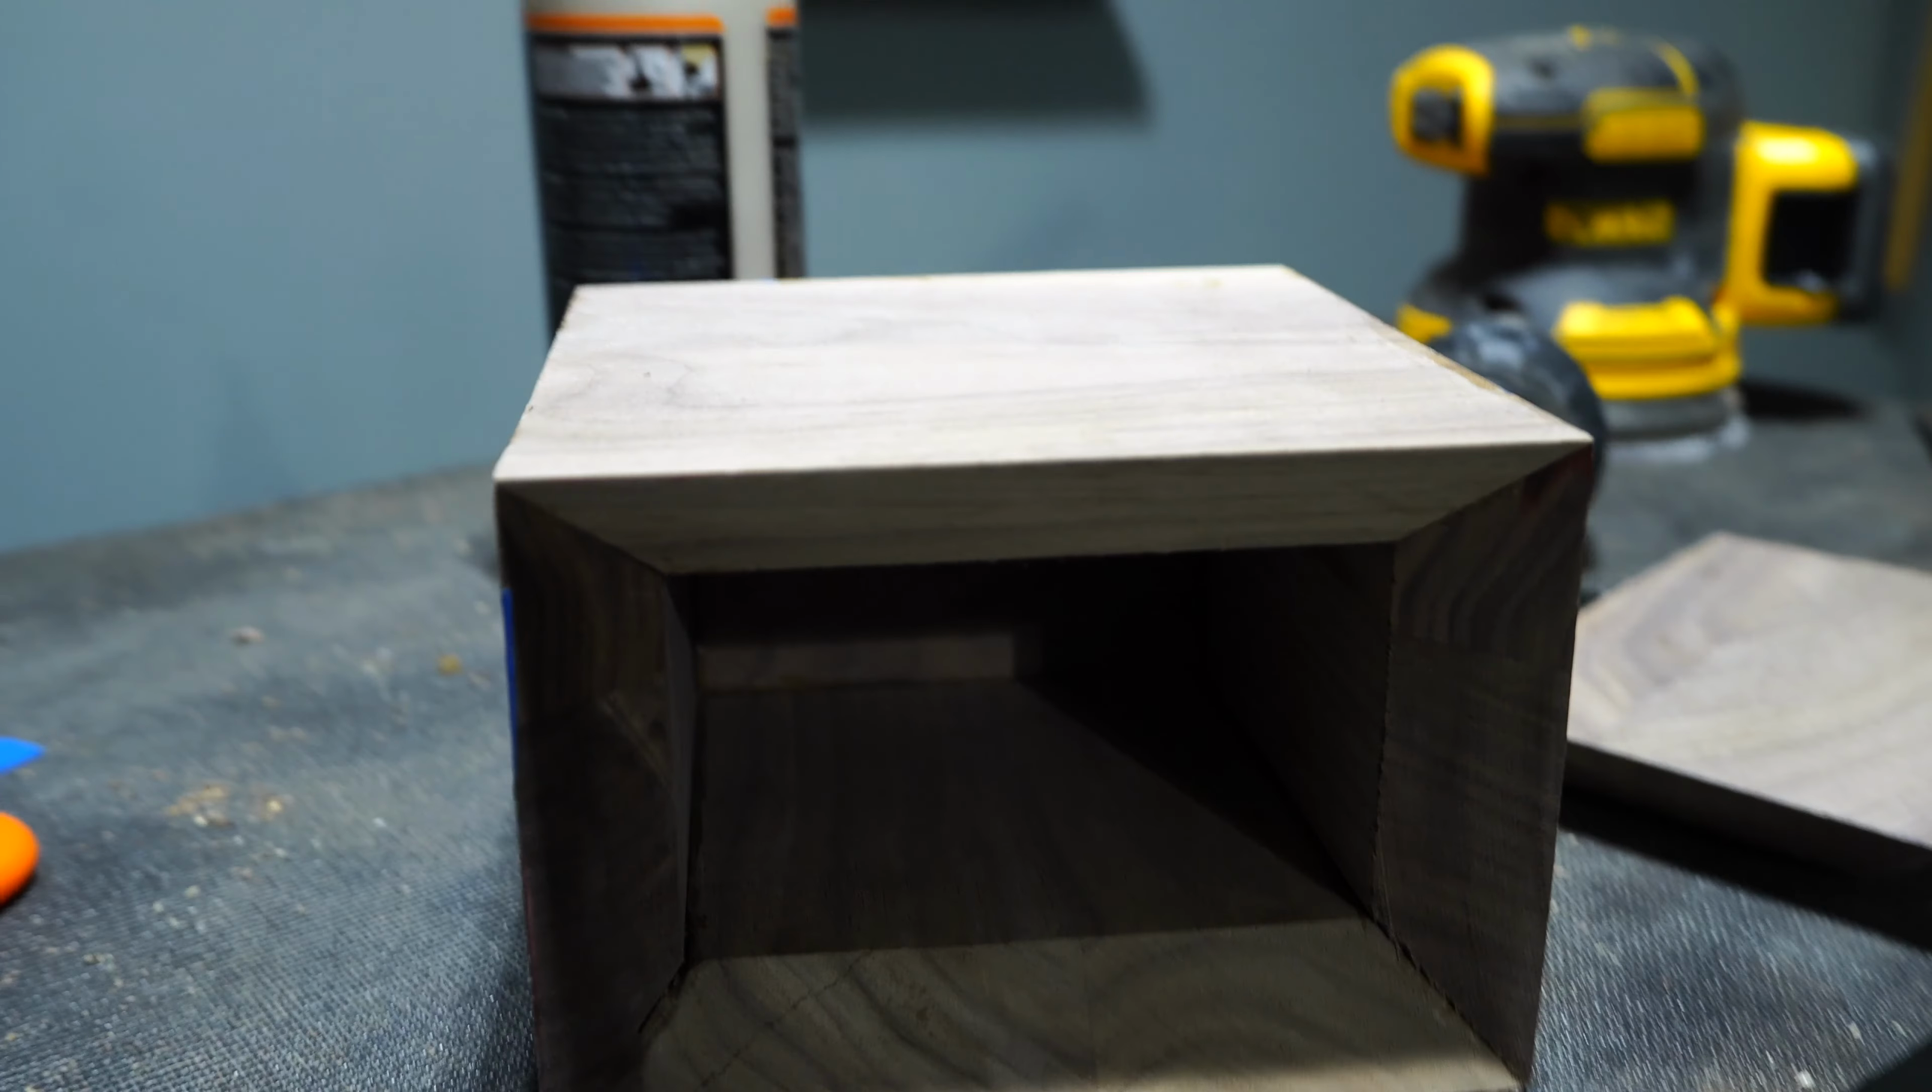And as you can see, using those 45 degree angles really paid off. It looks seamless.